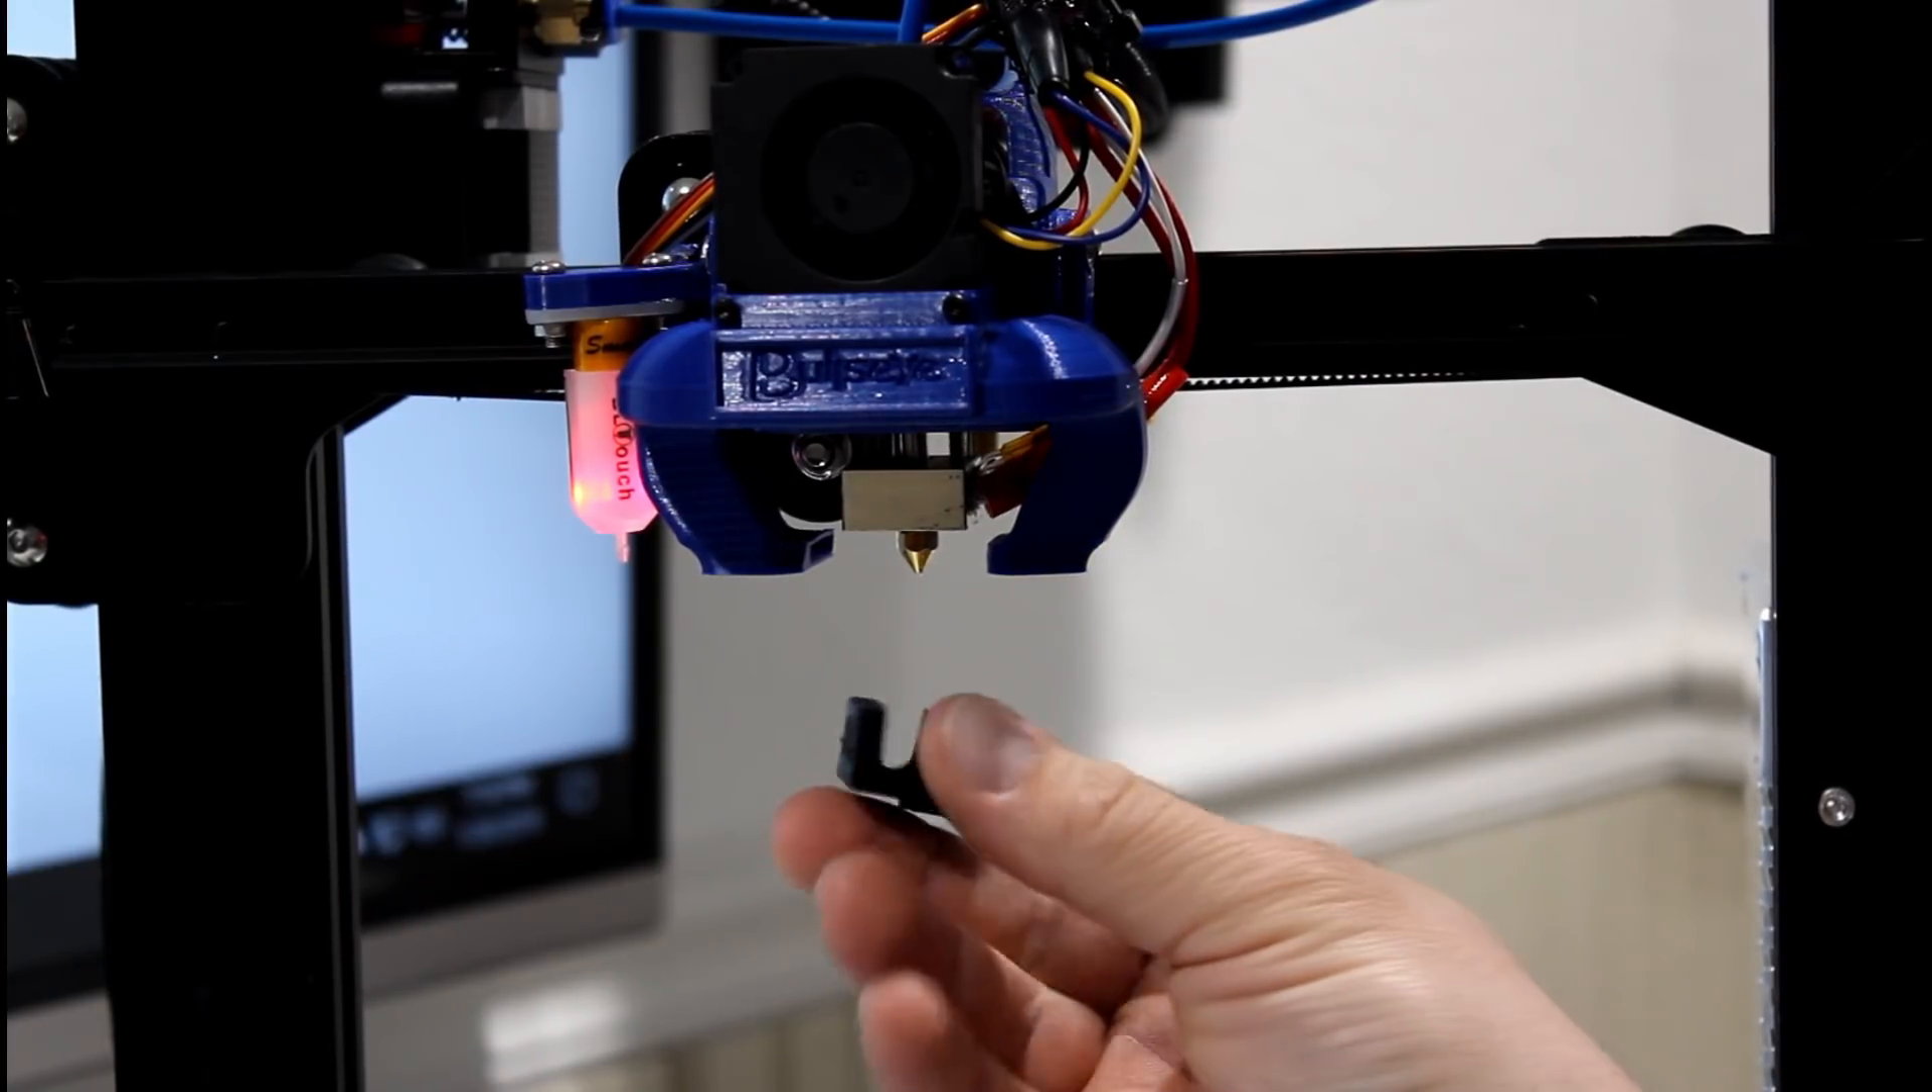I forgot to put my silicone sock back on.